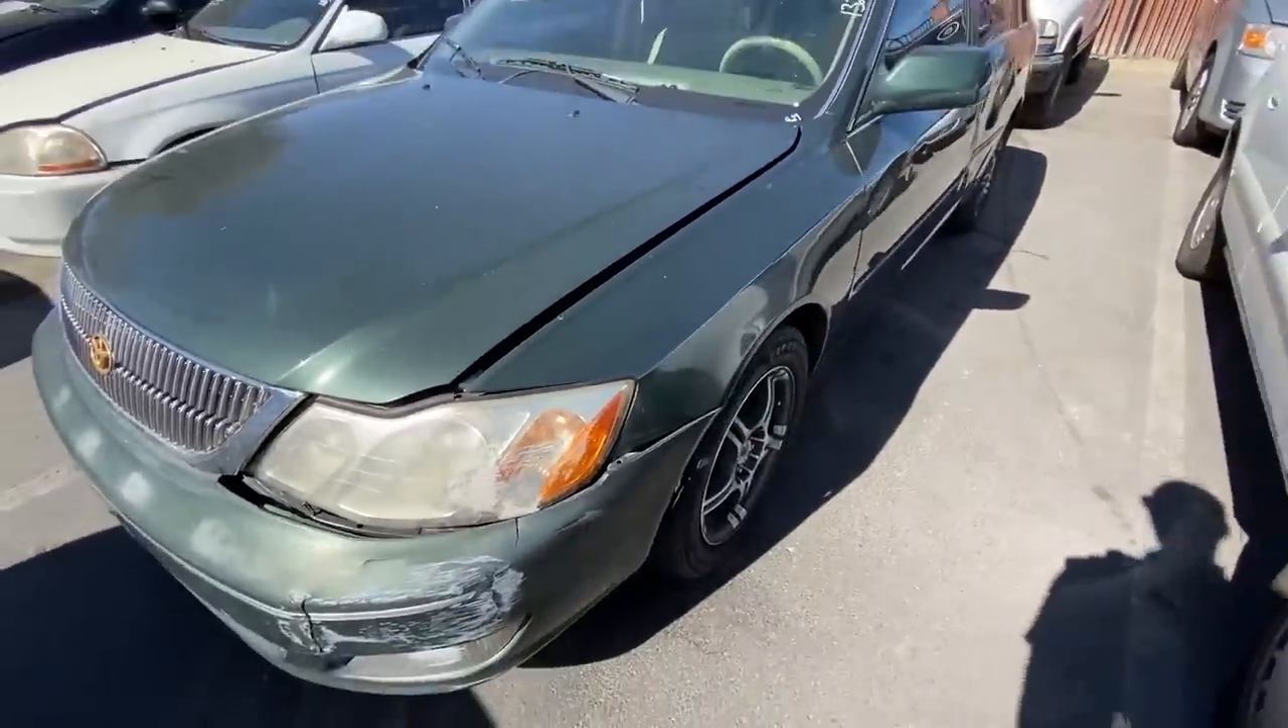Bumper is kind of hanging off a little bit.